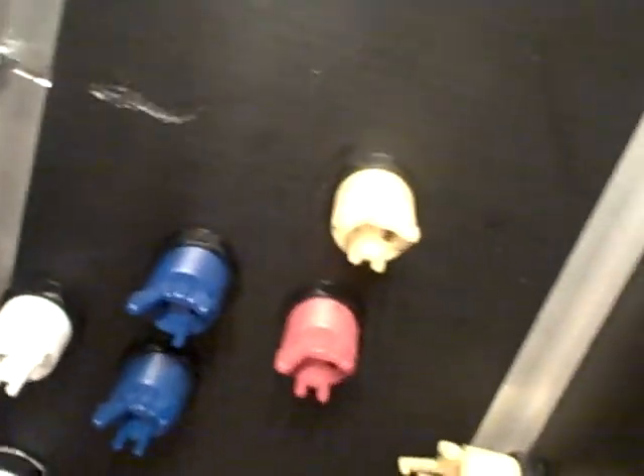We got all the individual buttons here. No connectors on there yet.